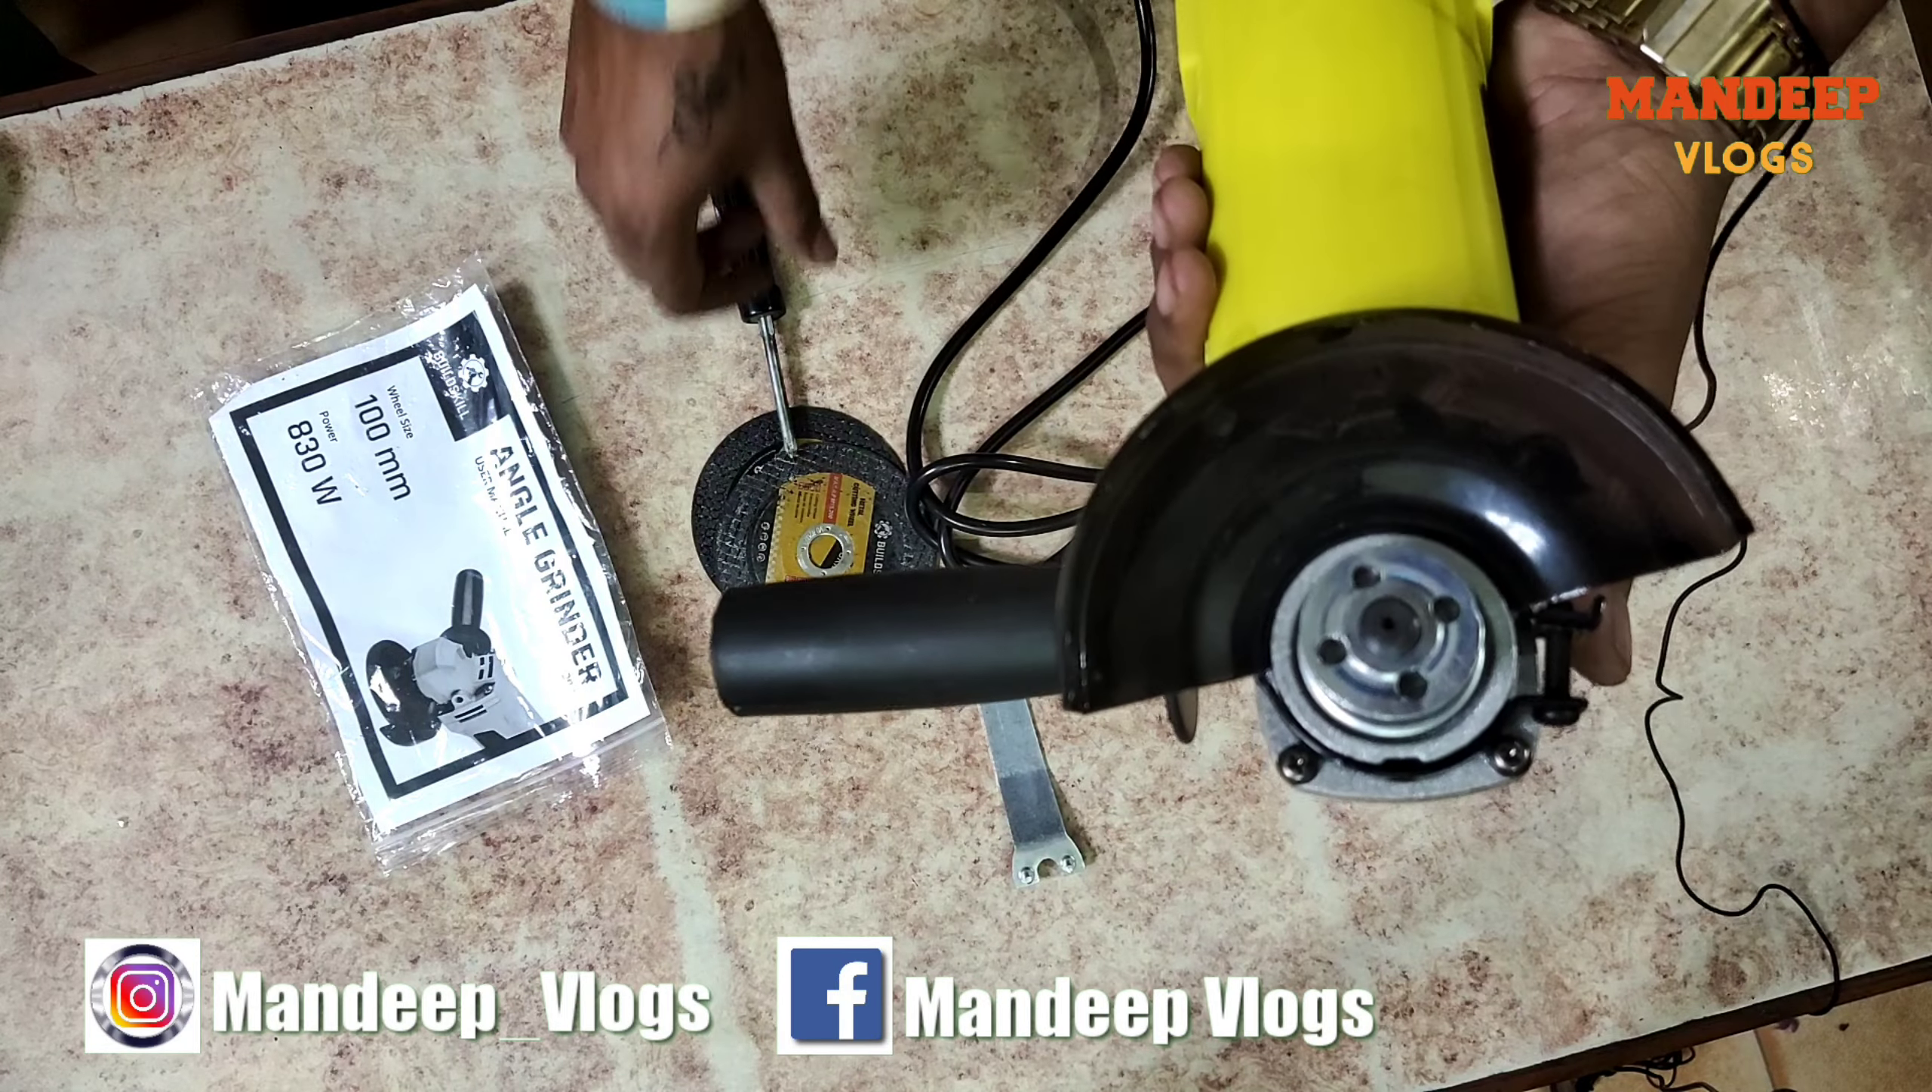तो दोस्तो मैंने handle को इस तरफ fit कर लिया है।